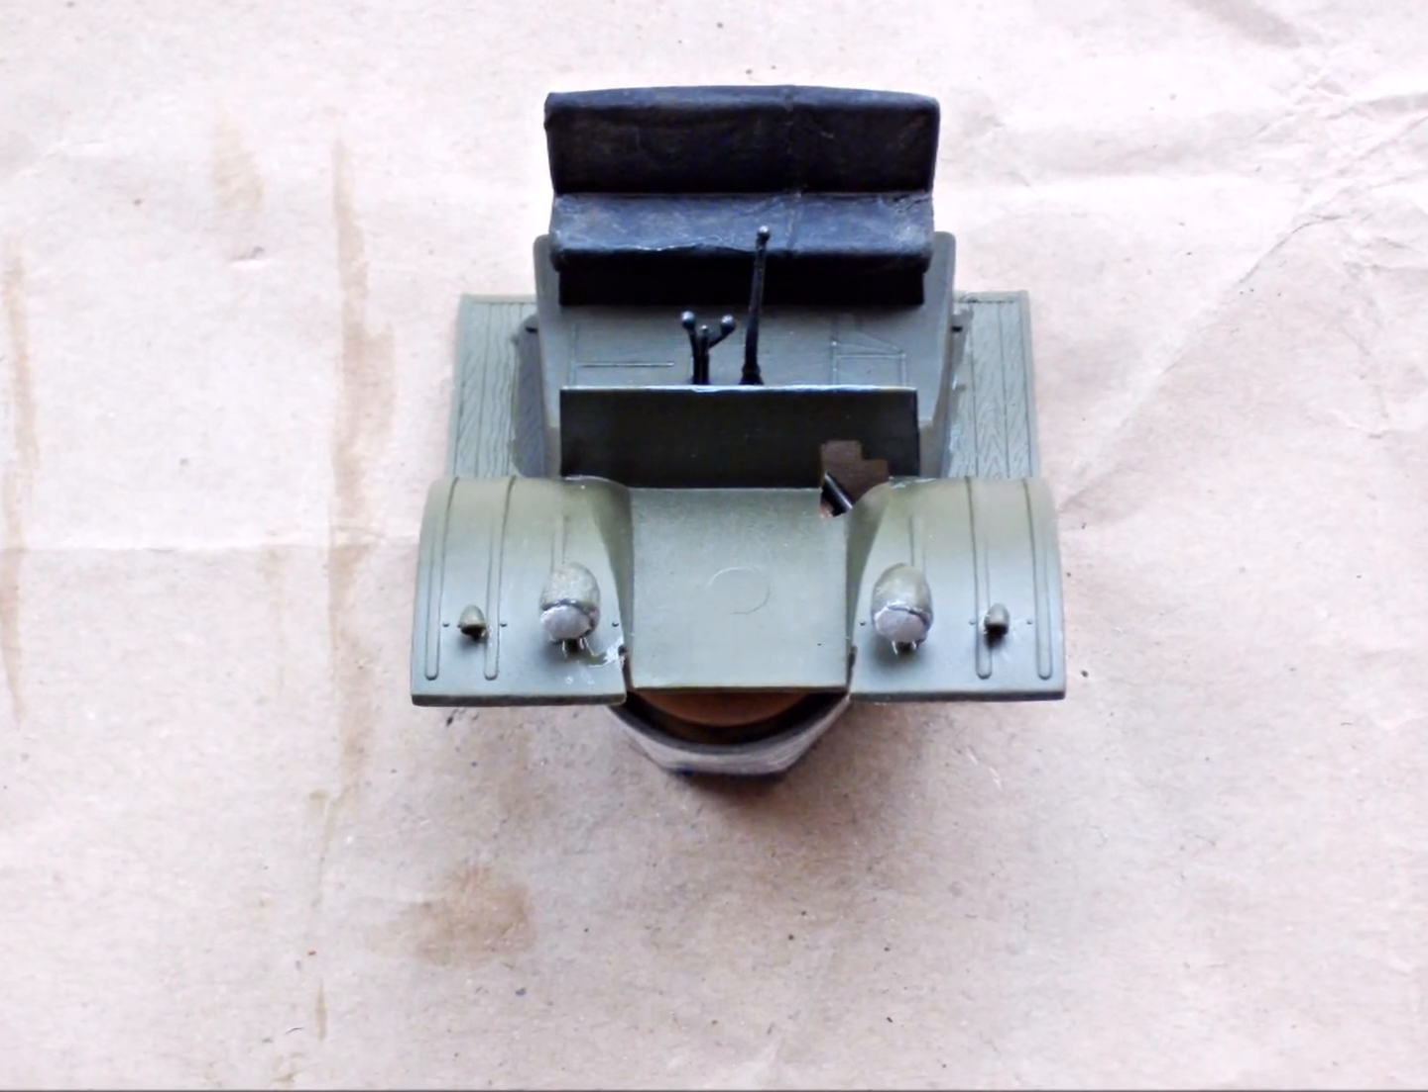Then I attached the clear parts, masked them and glued the headlights to the fenders.